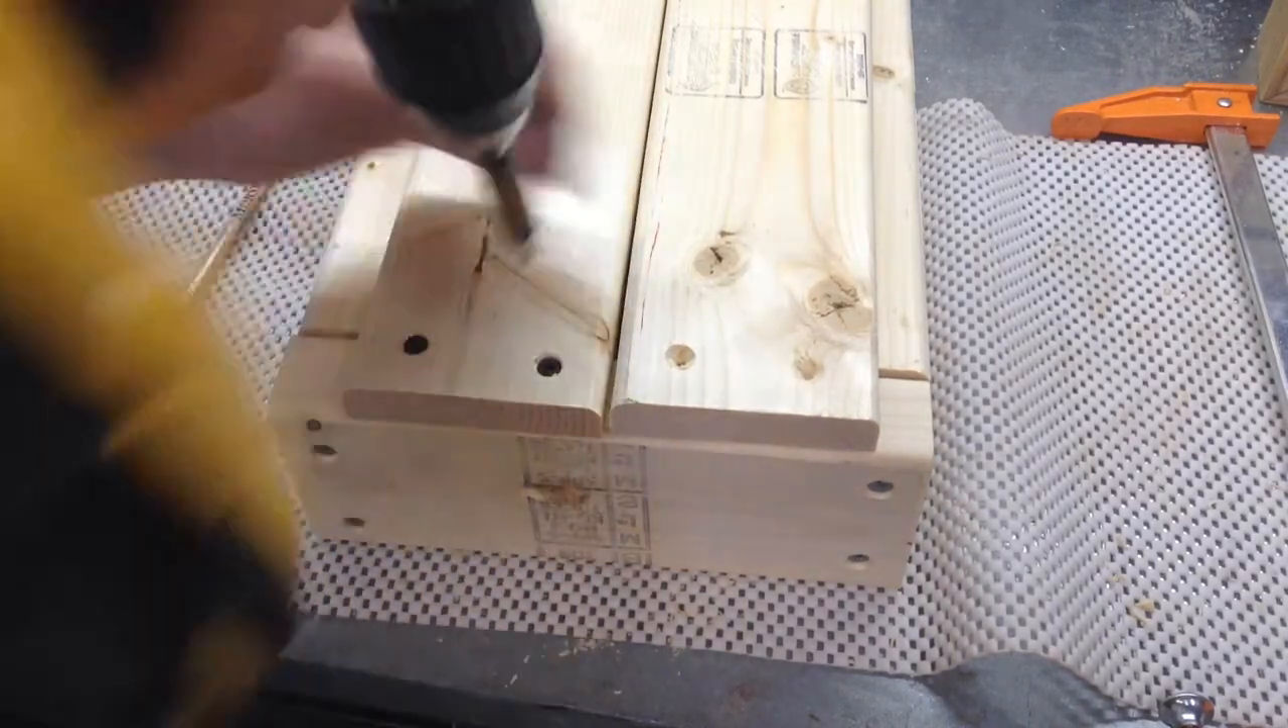And so I'm just going to finish up with putting these last screws in.